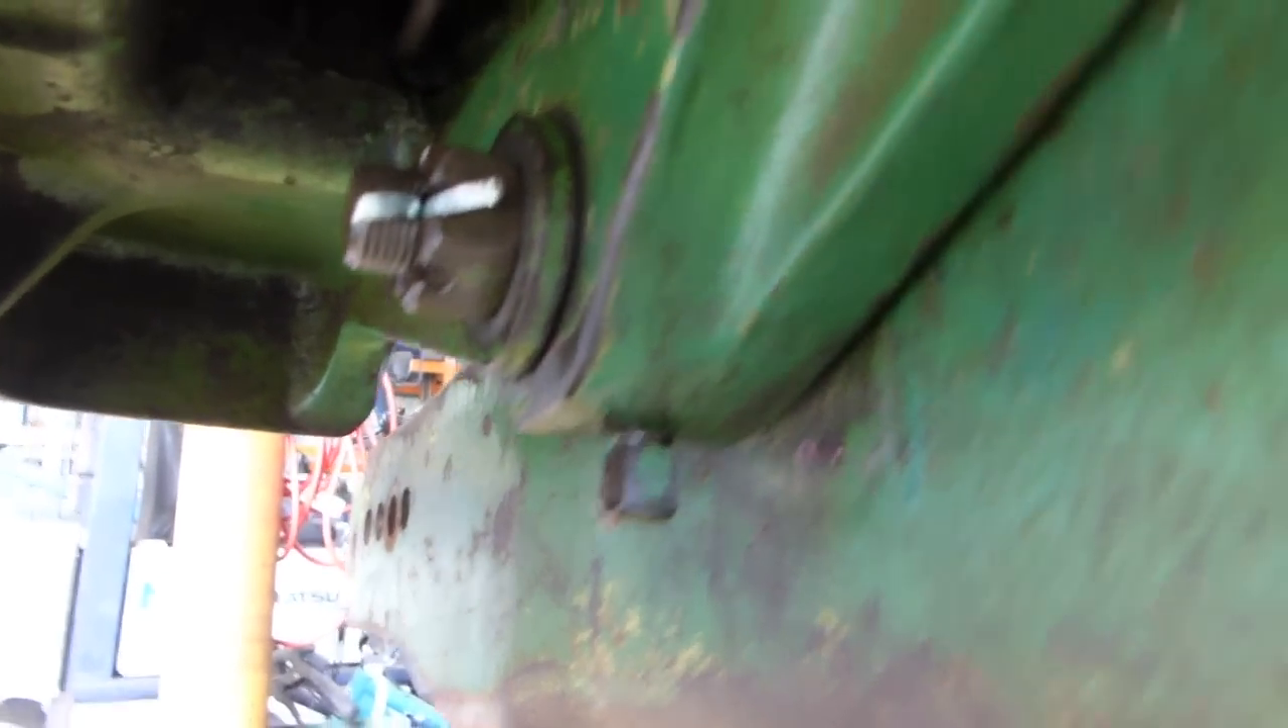There we have the bolt in.